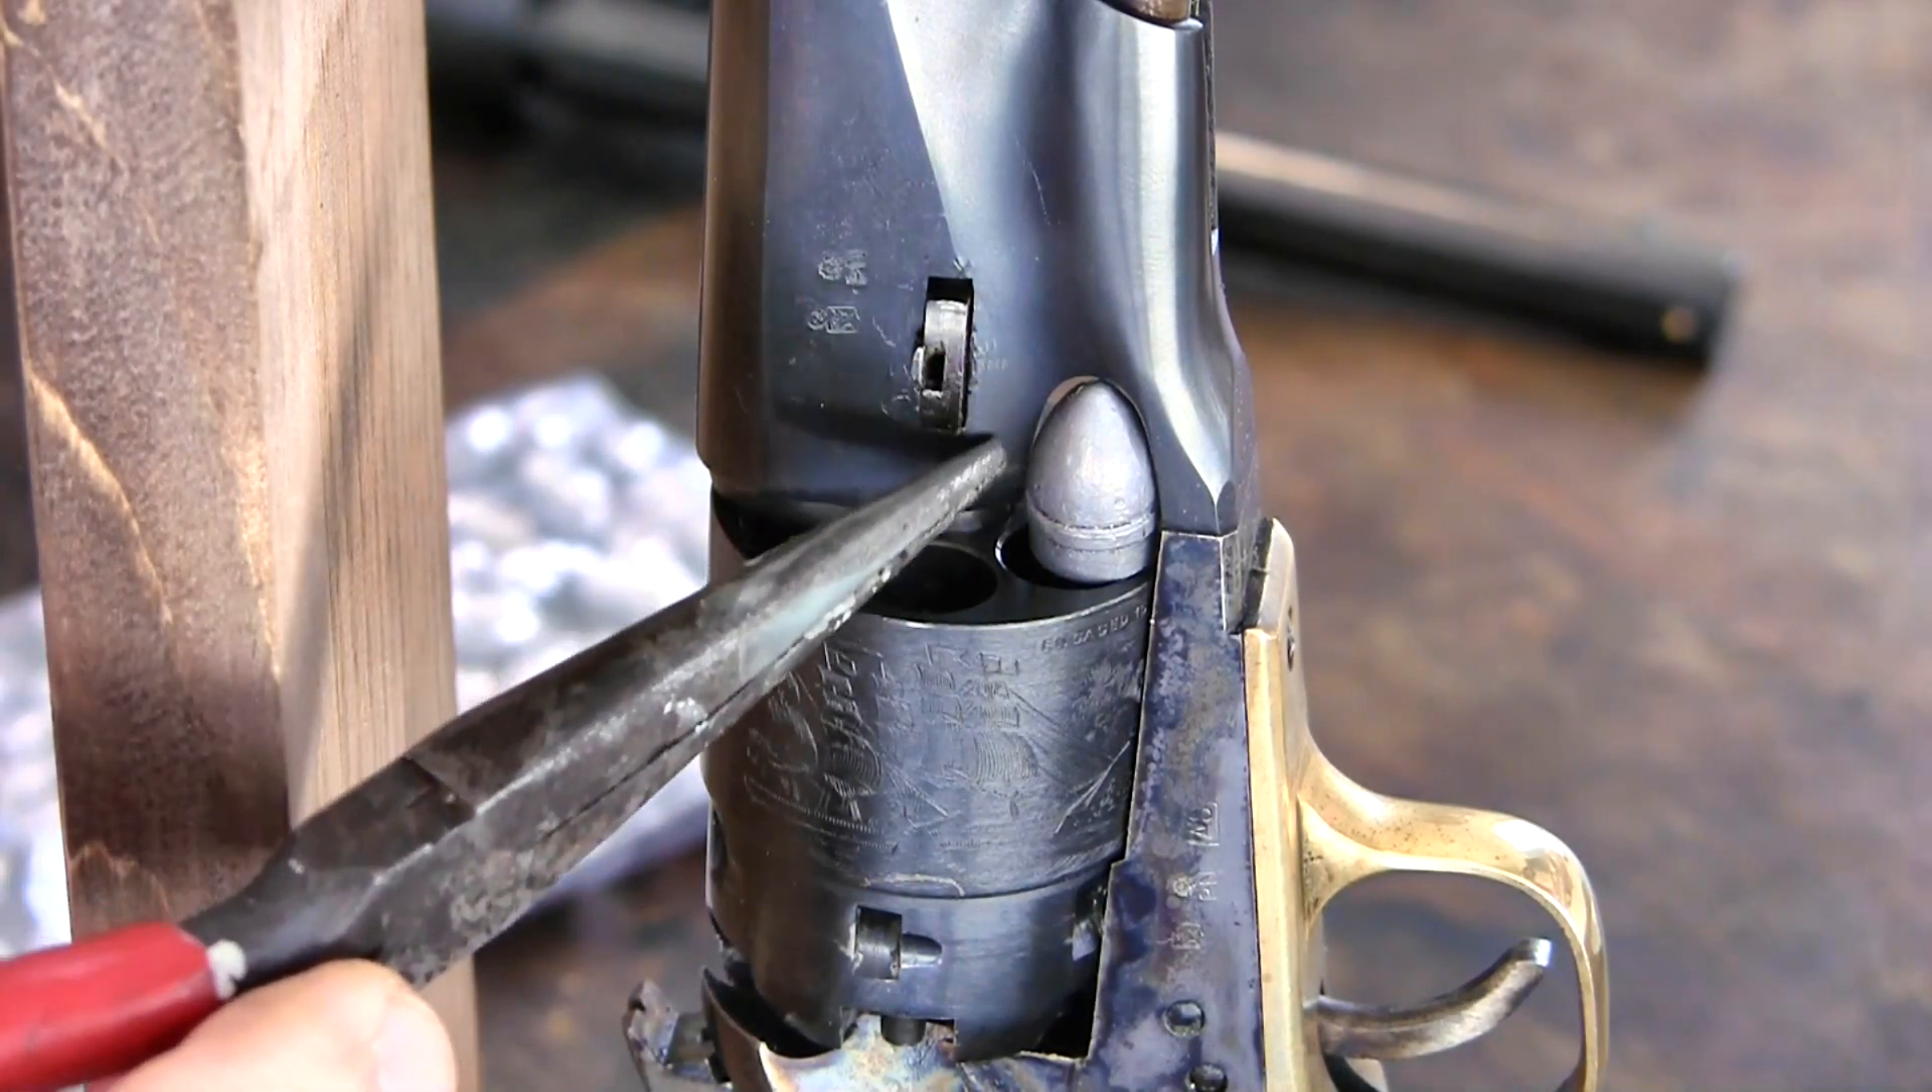The problem is that the bullet is hitting along this edge in here, this contour, and this is all sticking out too far. You're supposed to be able to seat that out here. So, this is the edge that's giving us the problem right here.